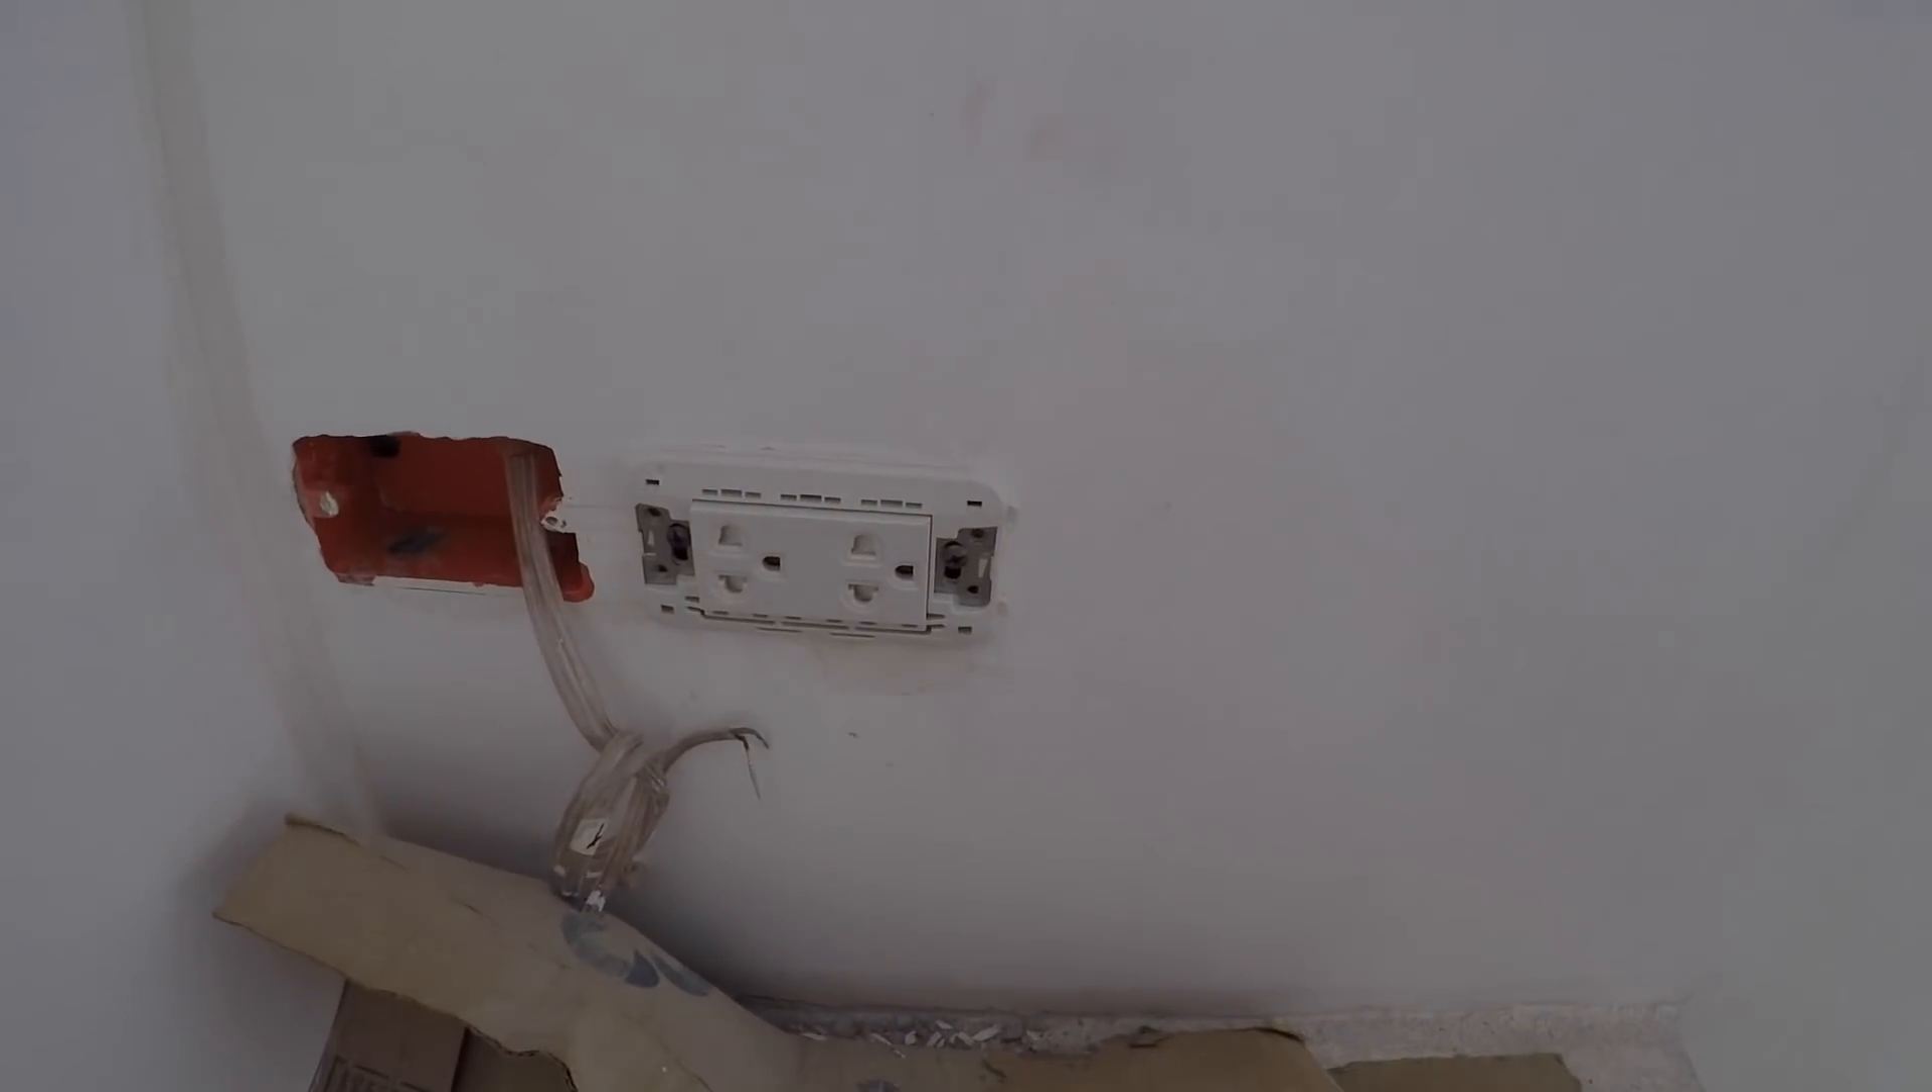He started installing some of the electrical outlets so we have an electrical outlet over here now.